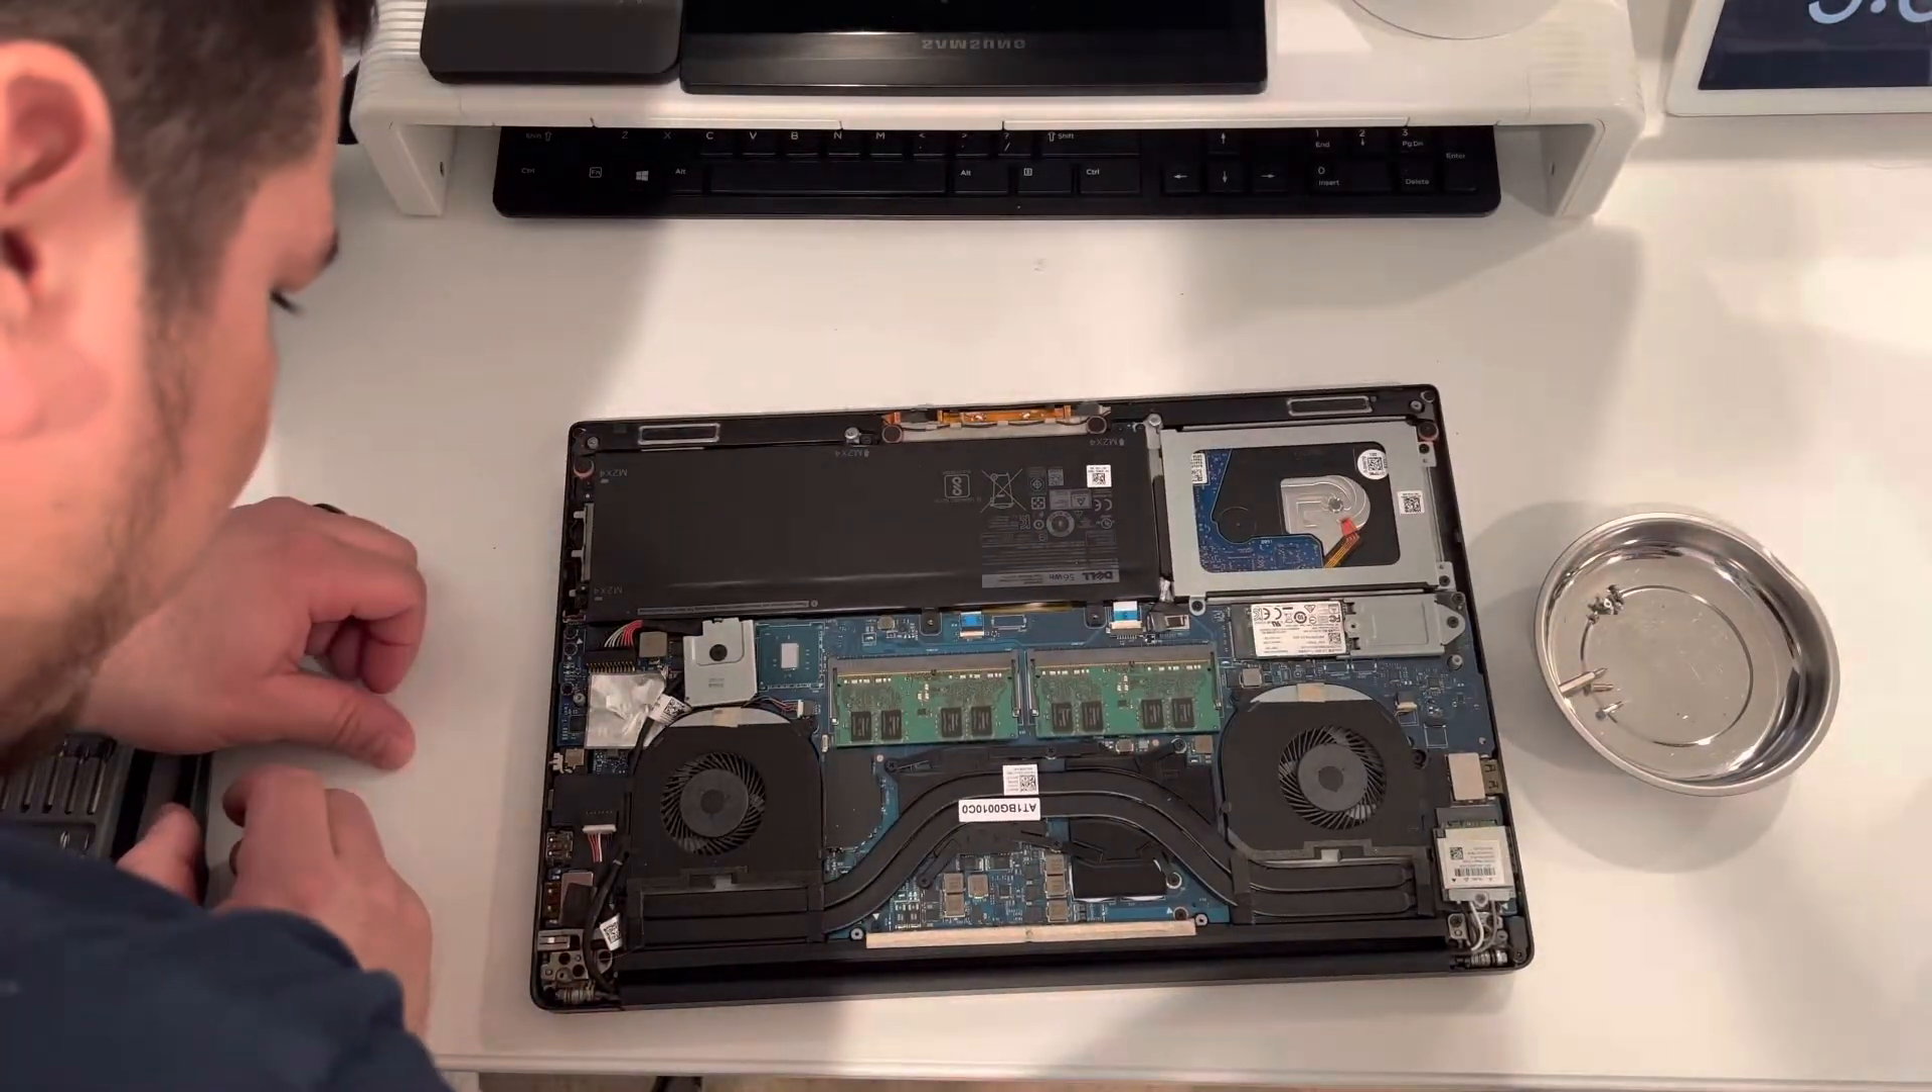The bottom panel is removed and immediately you can see all the components that can be upgraded.